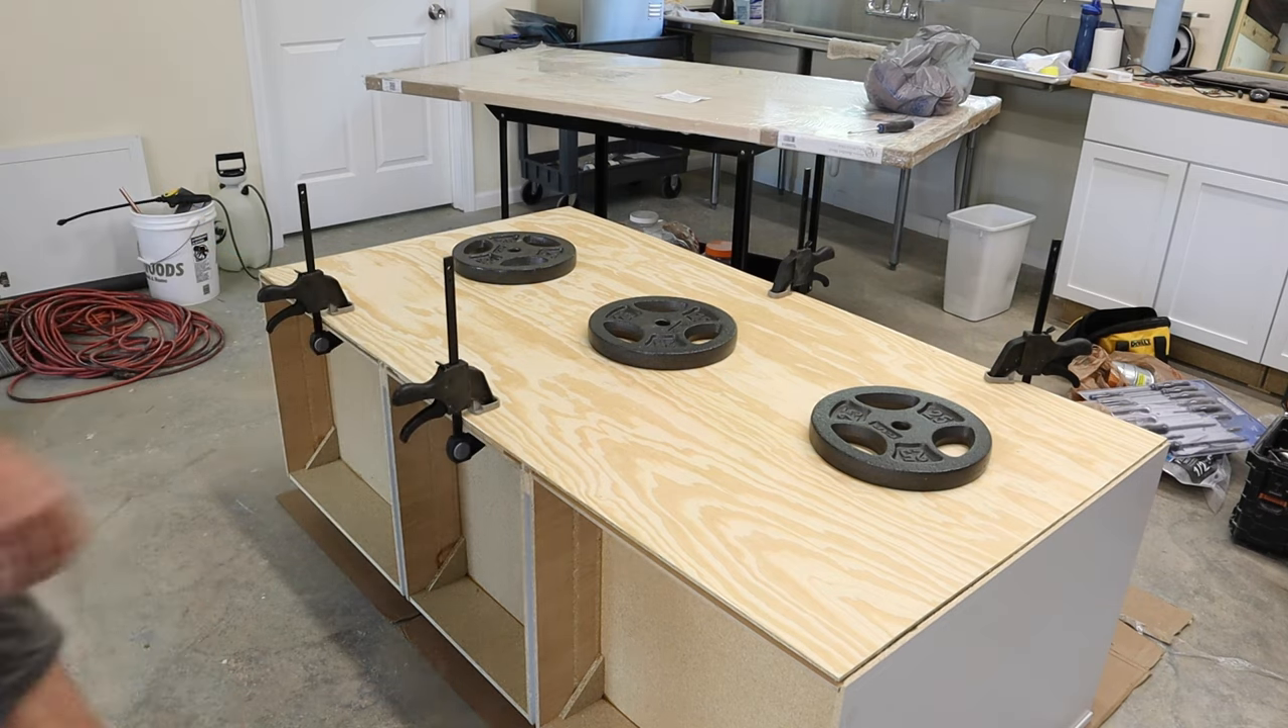All right so i got the backing all glued down i got it clamped and i got it weighted.